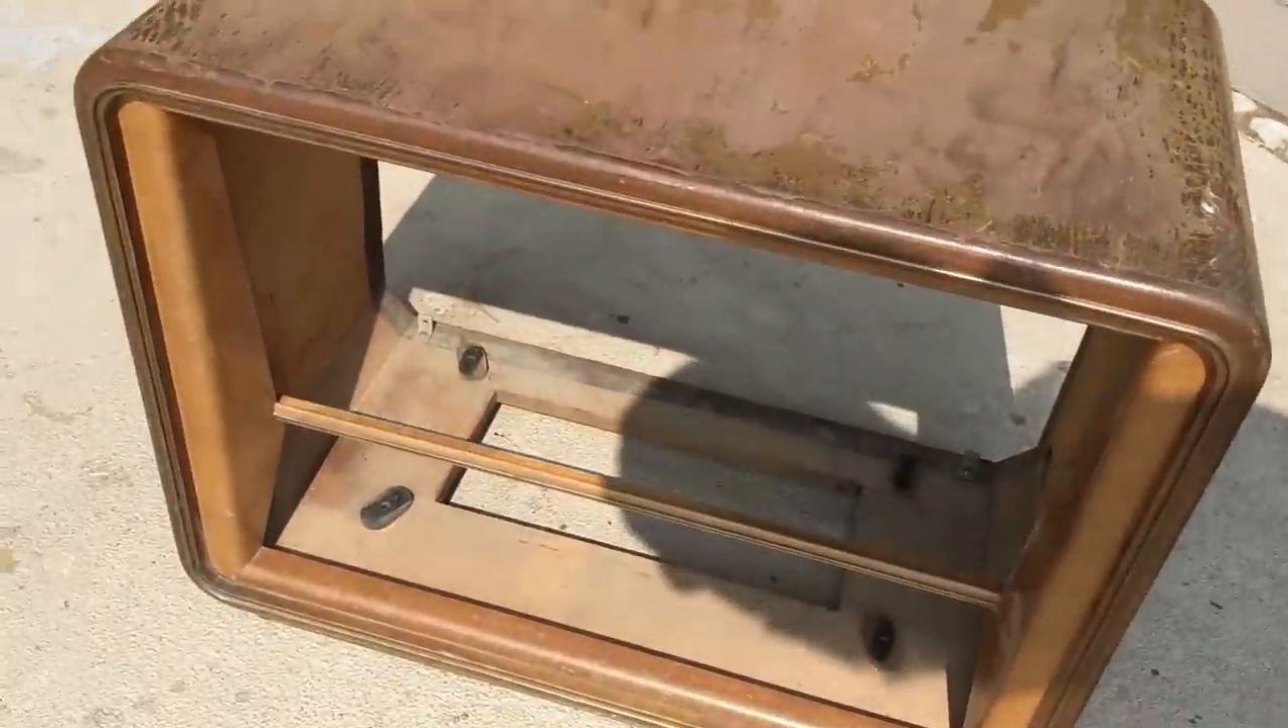I've already removed the front that had the grill cloth out because I didn't want to damage that while I was sanding and refinishing either.